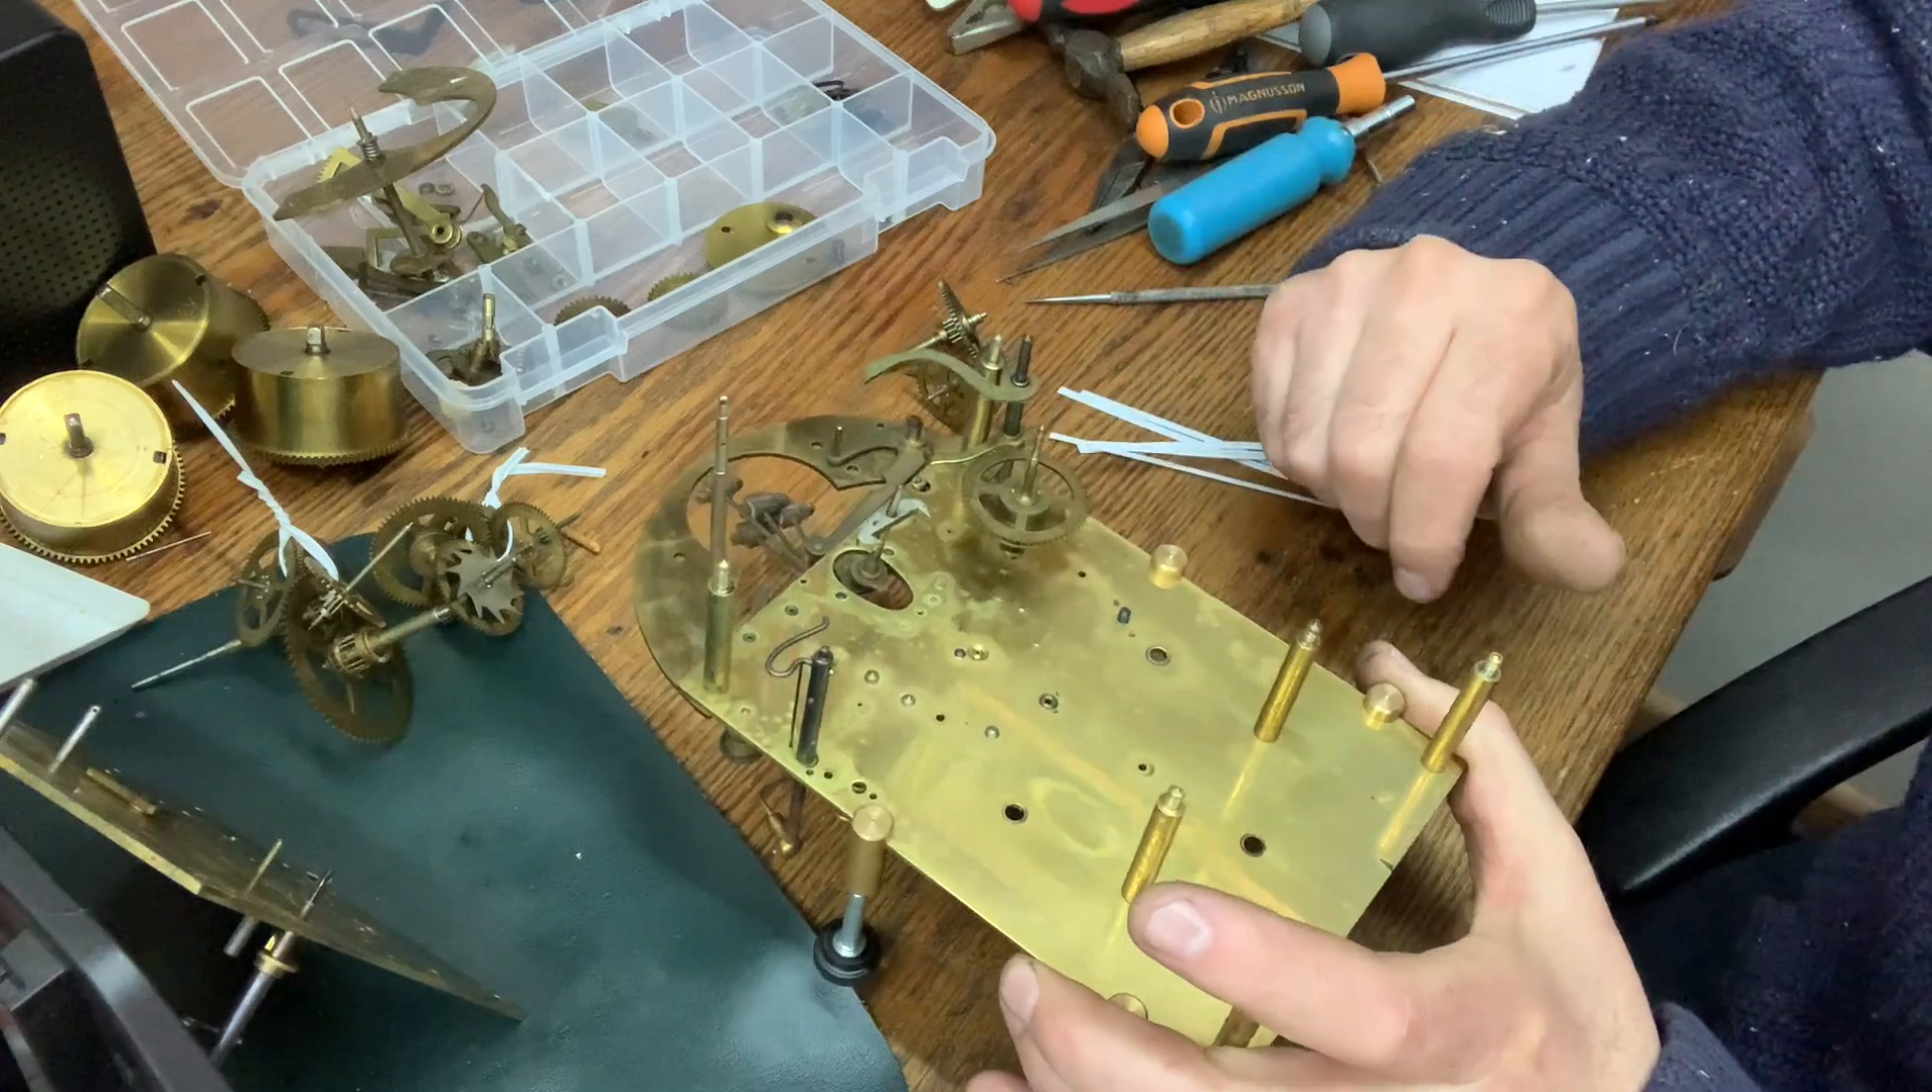Now obviously there's there's your clock movement pretty much stripped down.